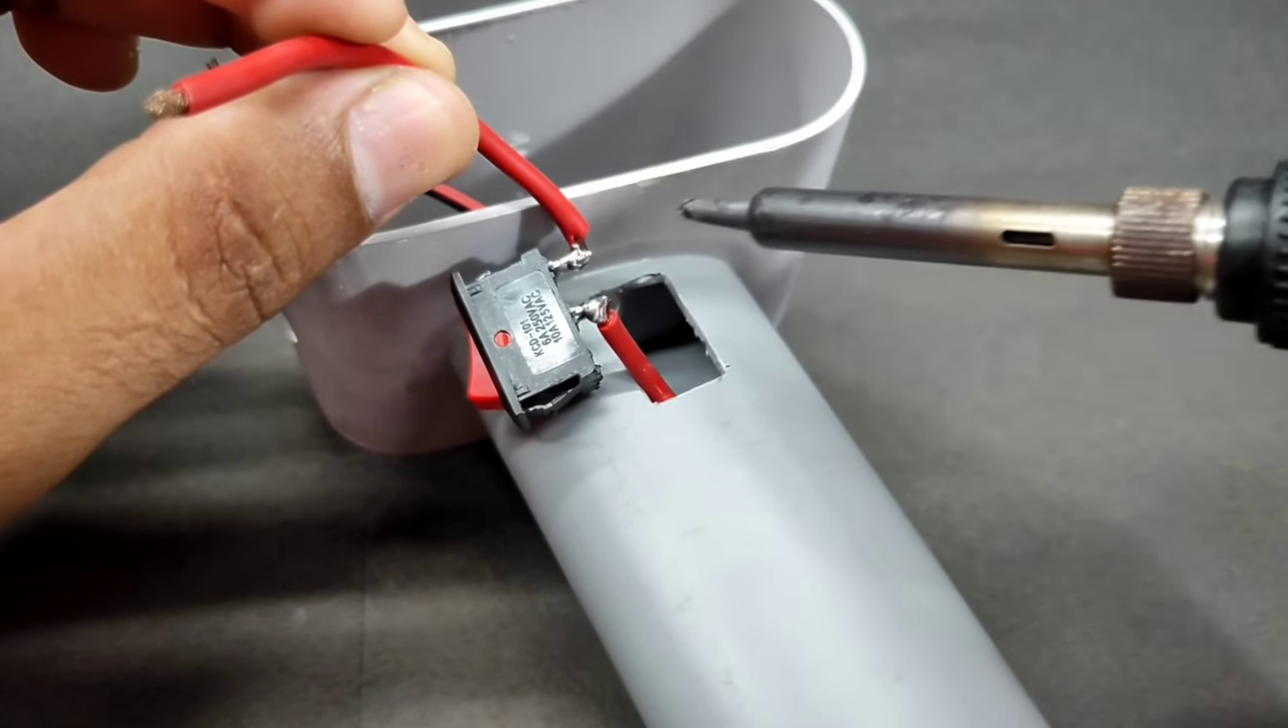फटा -फट से switch को मैं यहां पर soldering कर दिया हूँ।